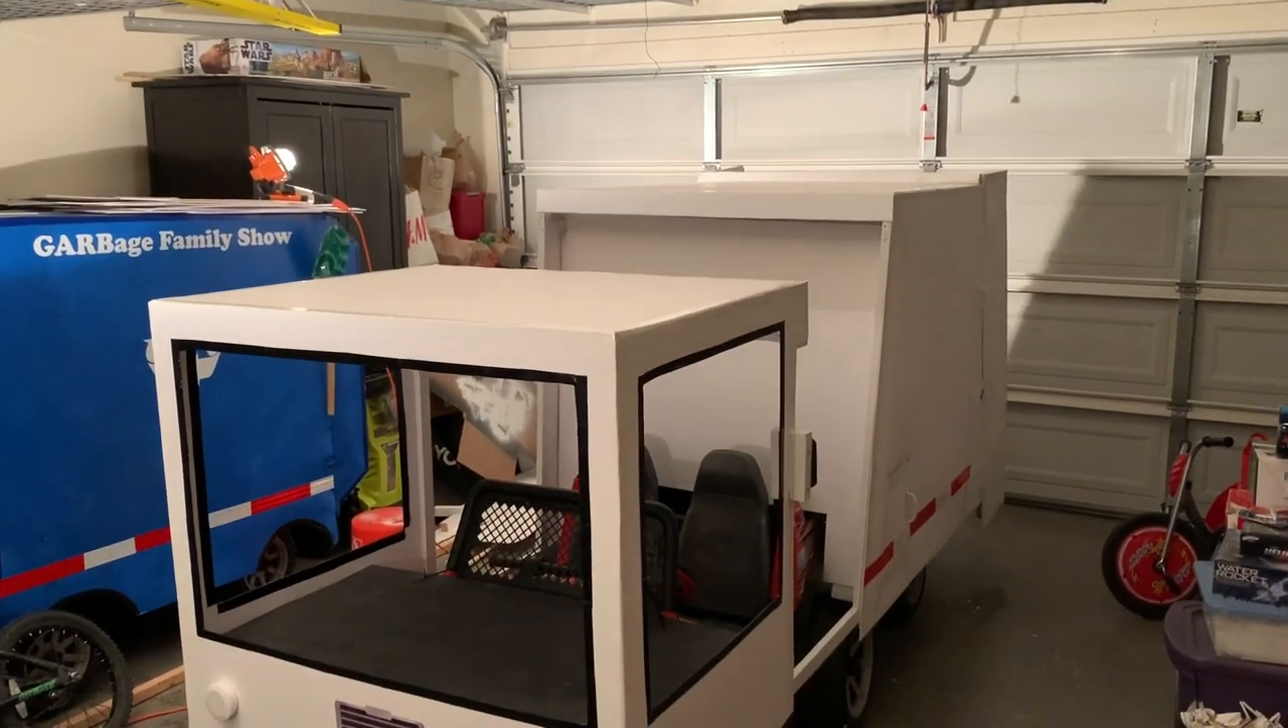The truck is finished with the exception of the rotating beacon. It's going to go up on top.